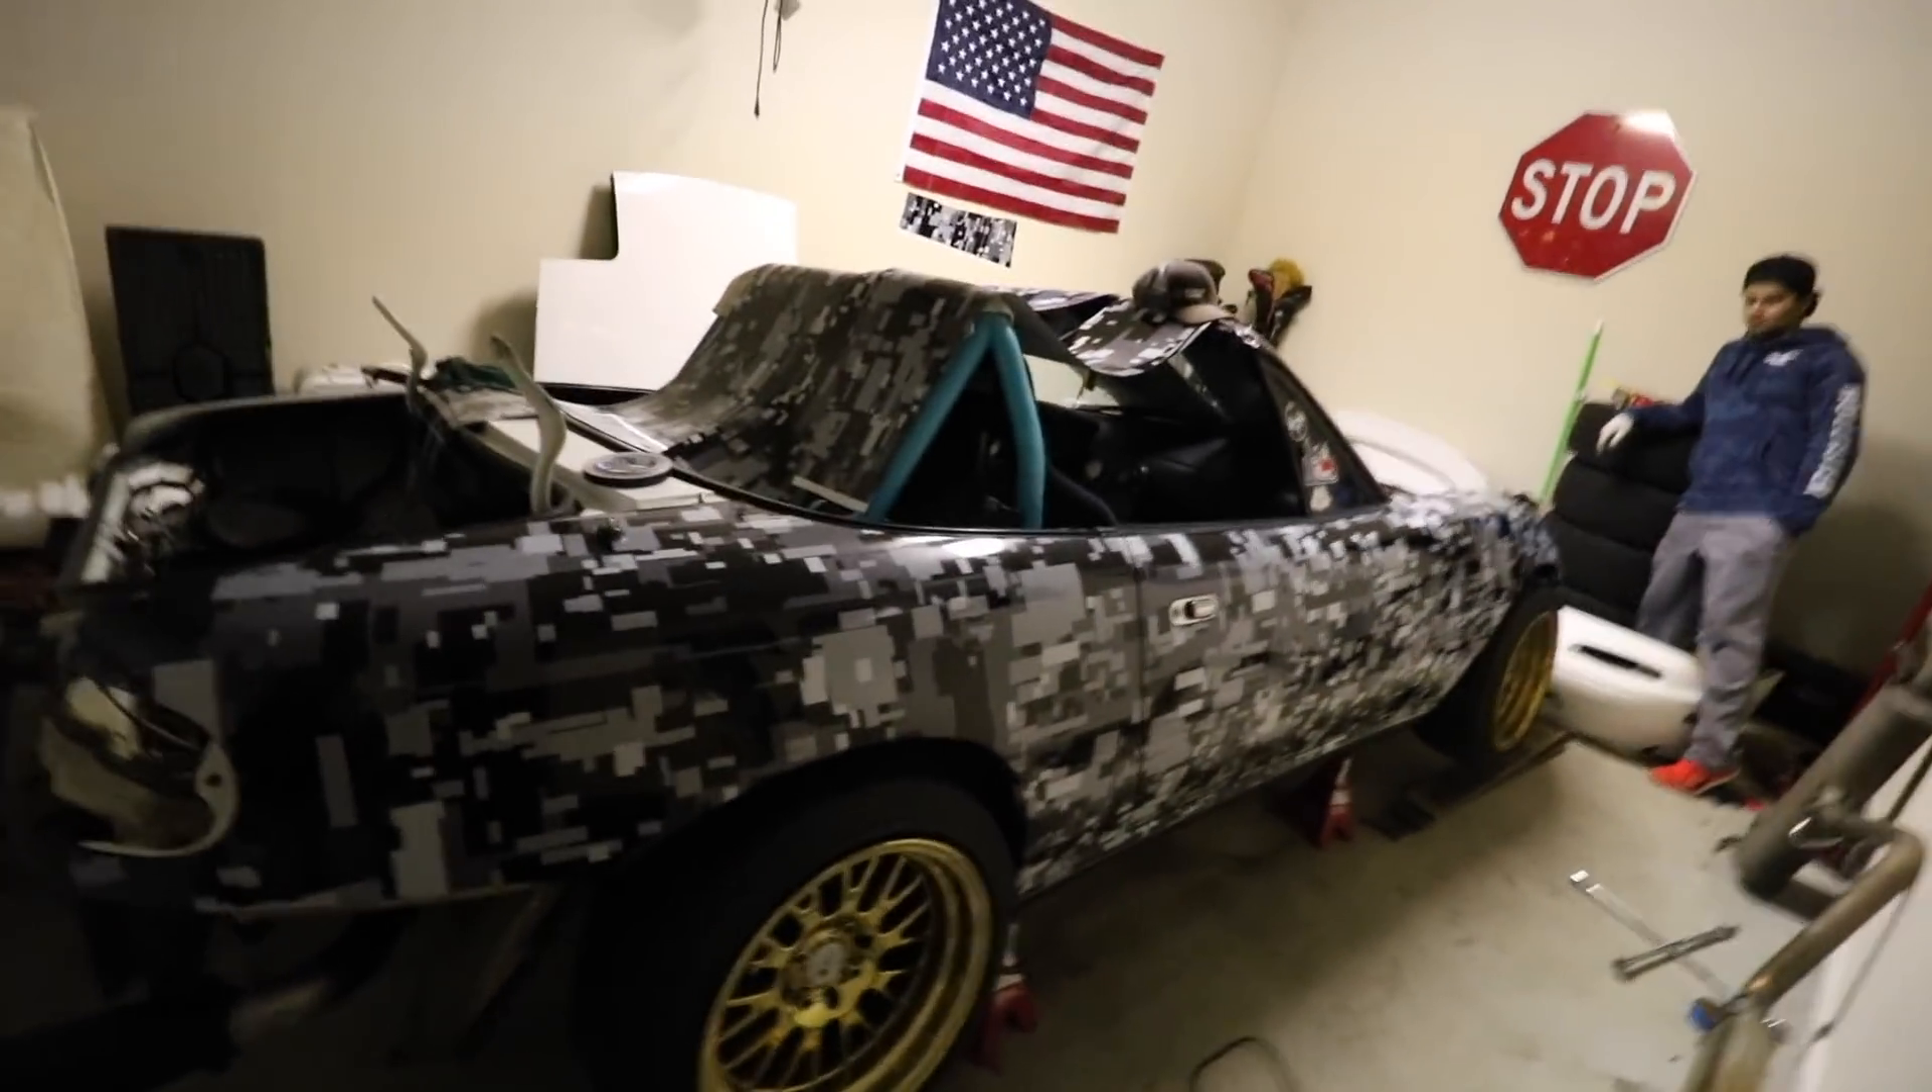We got the whole right side of the car done we put the wheels back on.